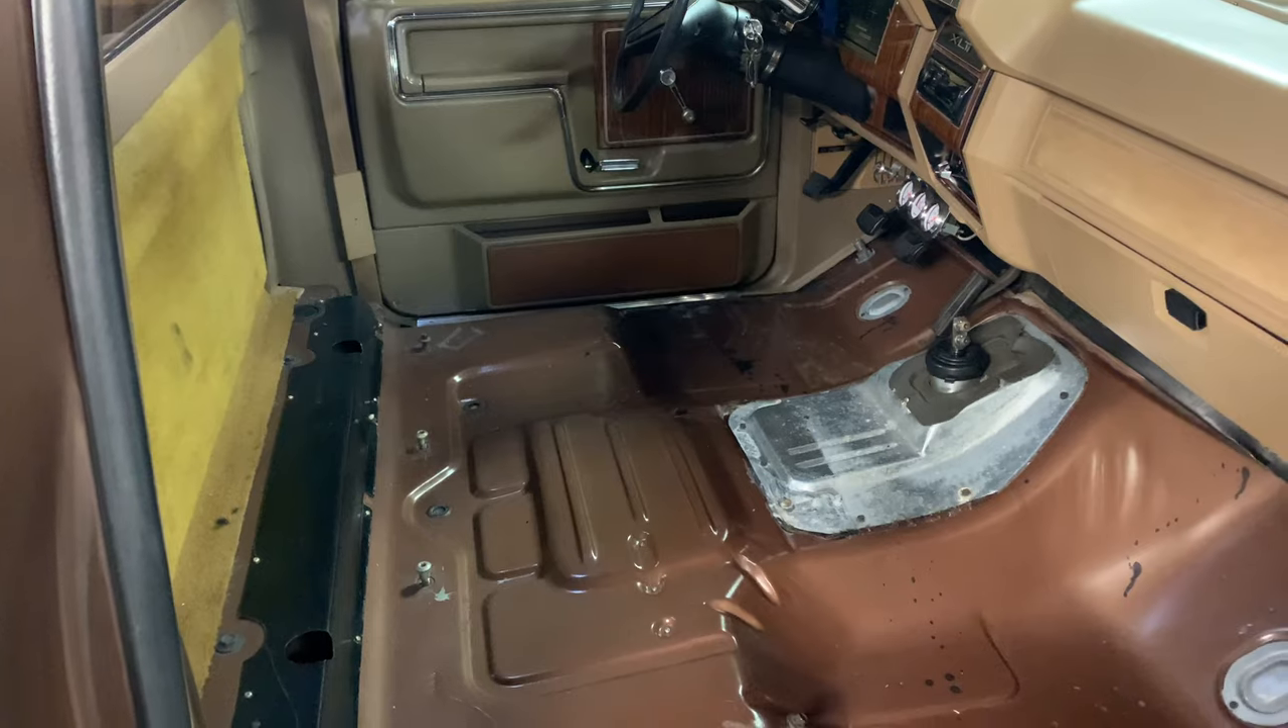I got the interior already pretty well gutted.